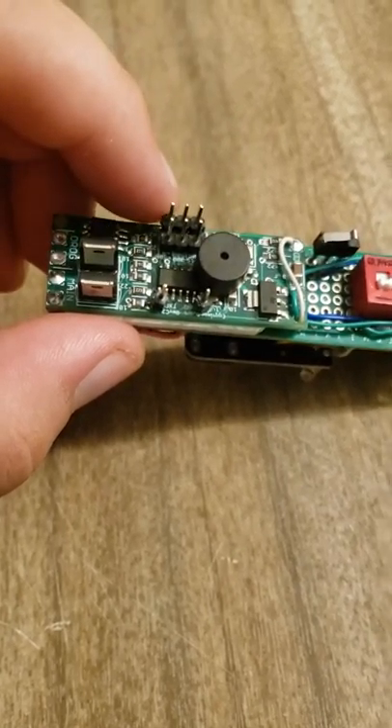Right now I've got the pins not jumped.